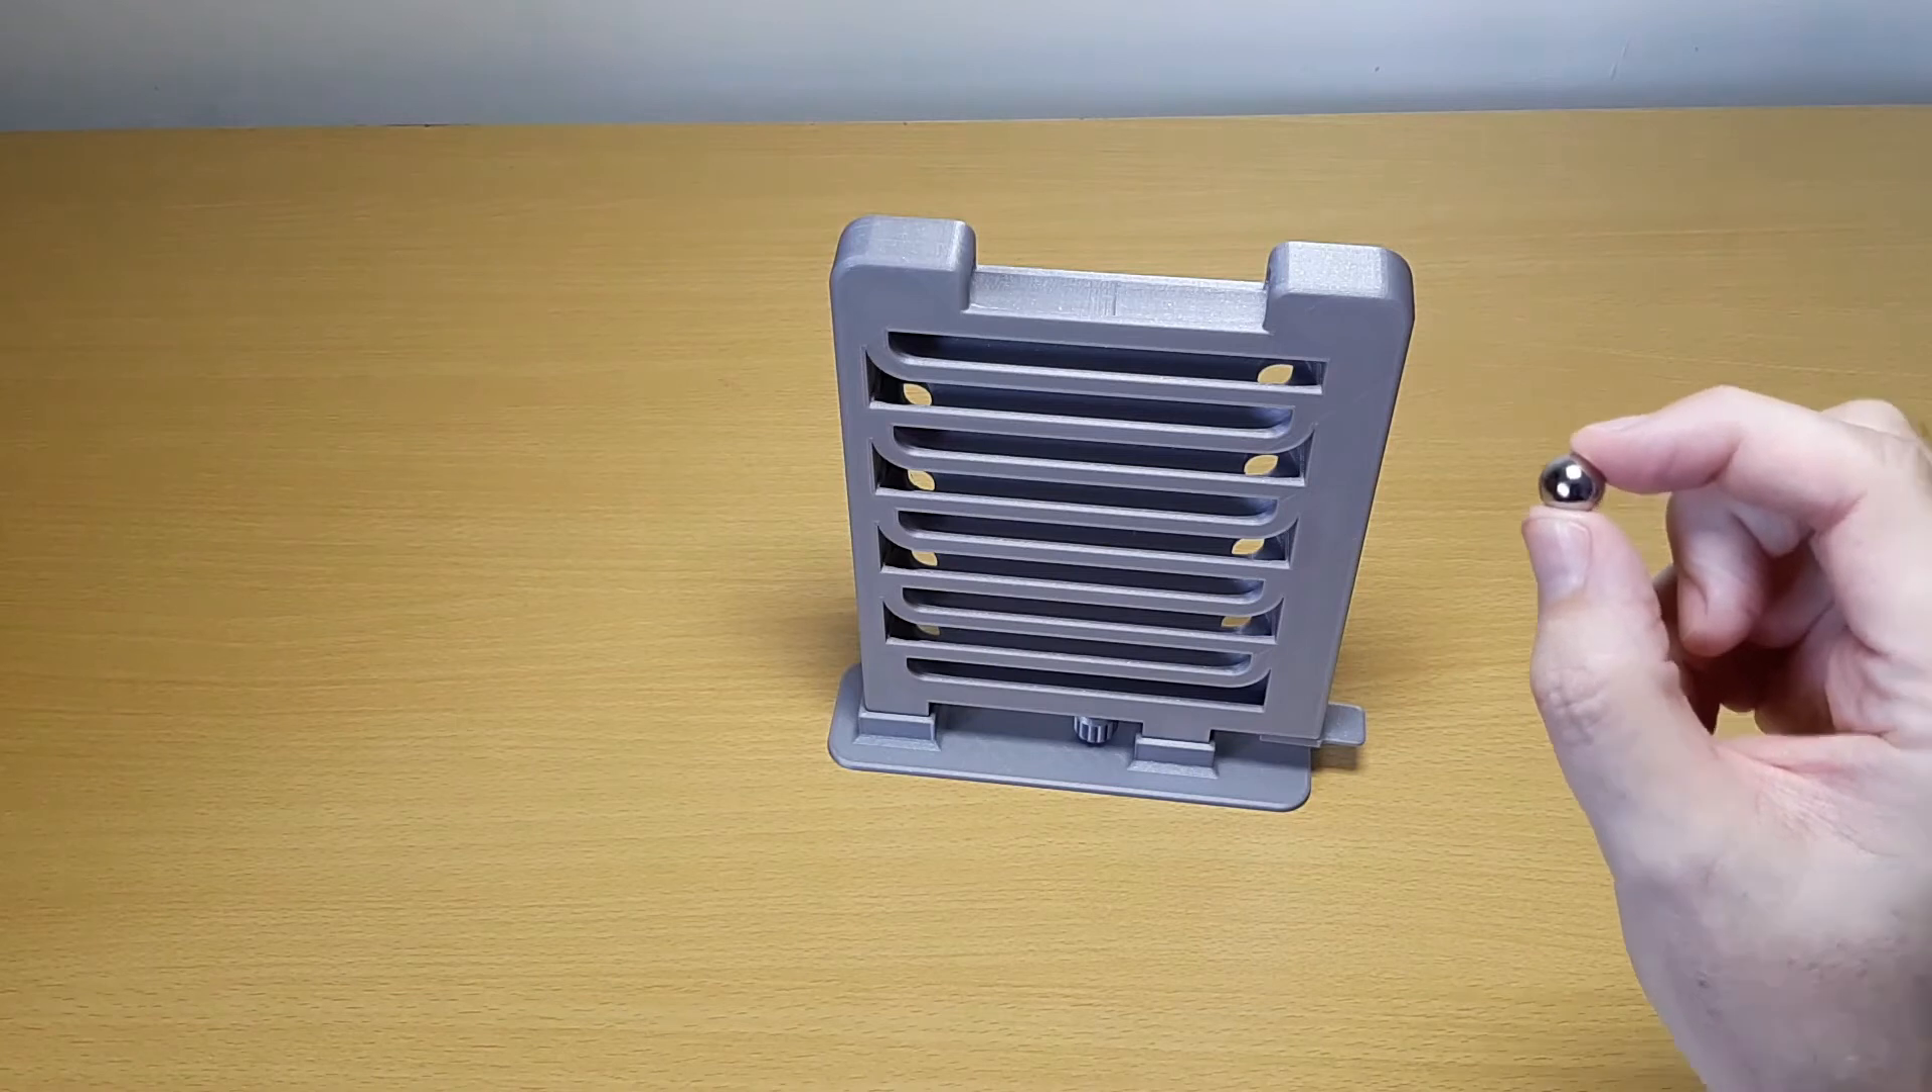Now, we just need to add the ball, and we're ready to test.